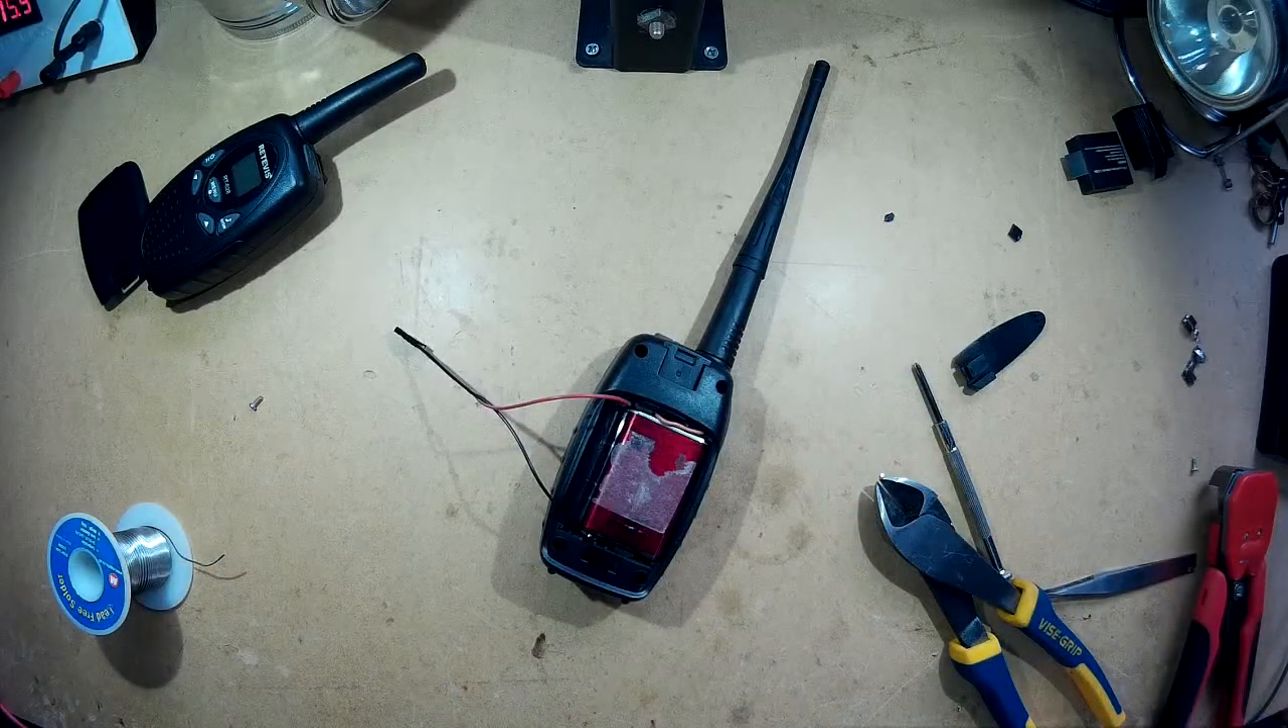Alright so the battery is fitted in there now. It fits in nice.